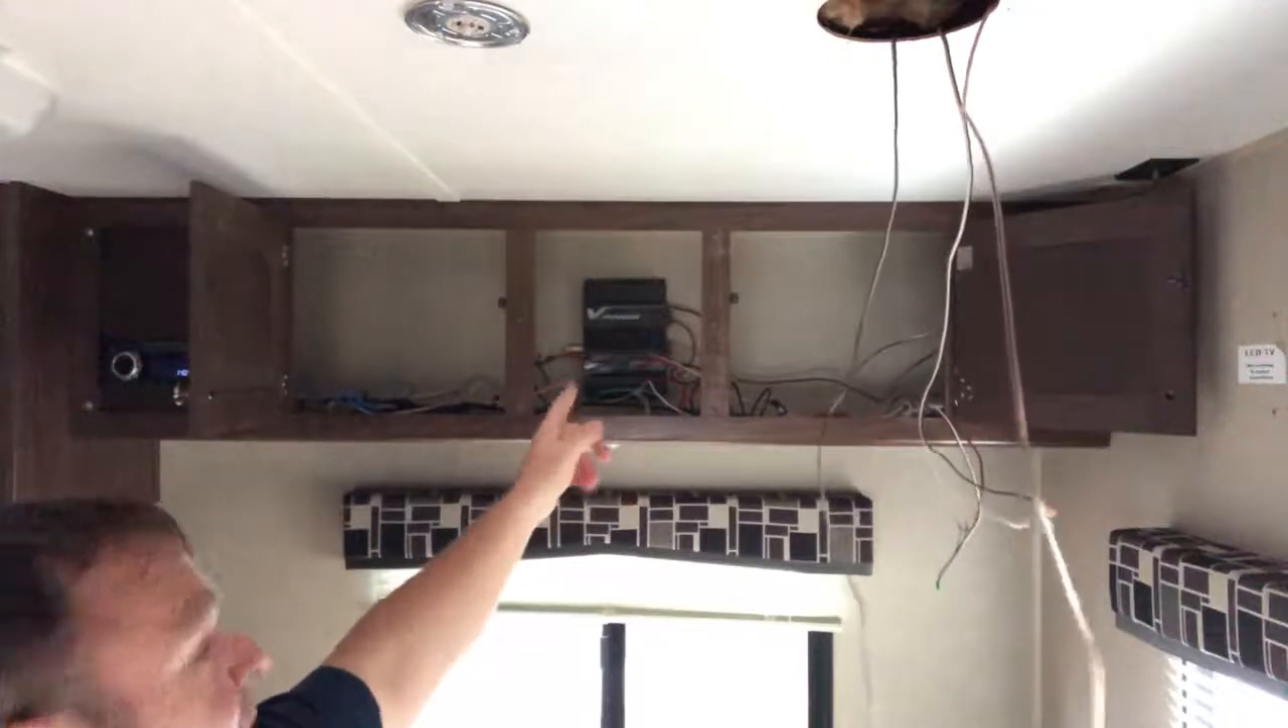This wire was the old and I used that to pull through one of the lines farther down and as you can see from the background I've got the amp mounted.